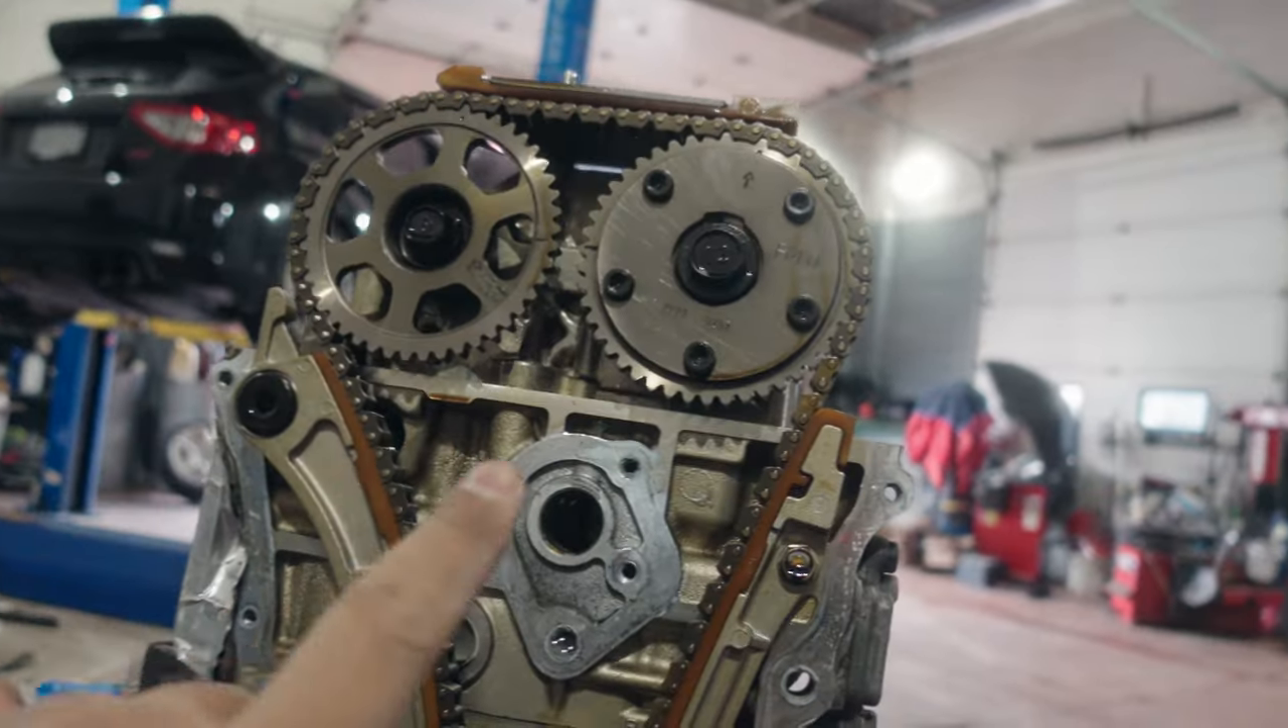Now we have the entire timing chain cover off, so take a look.